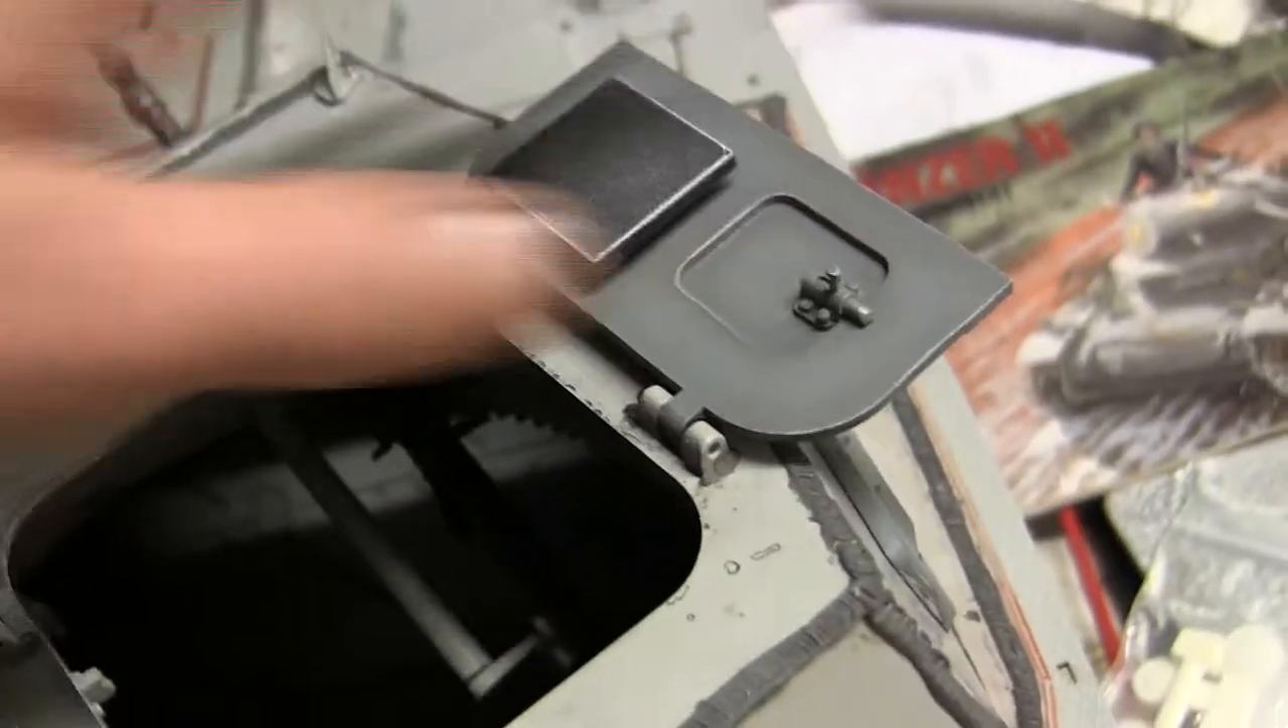So now the hatch is on a metal type pin hinge.